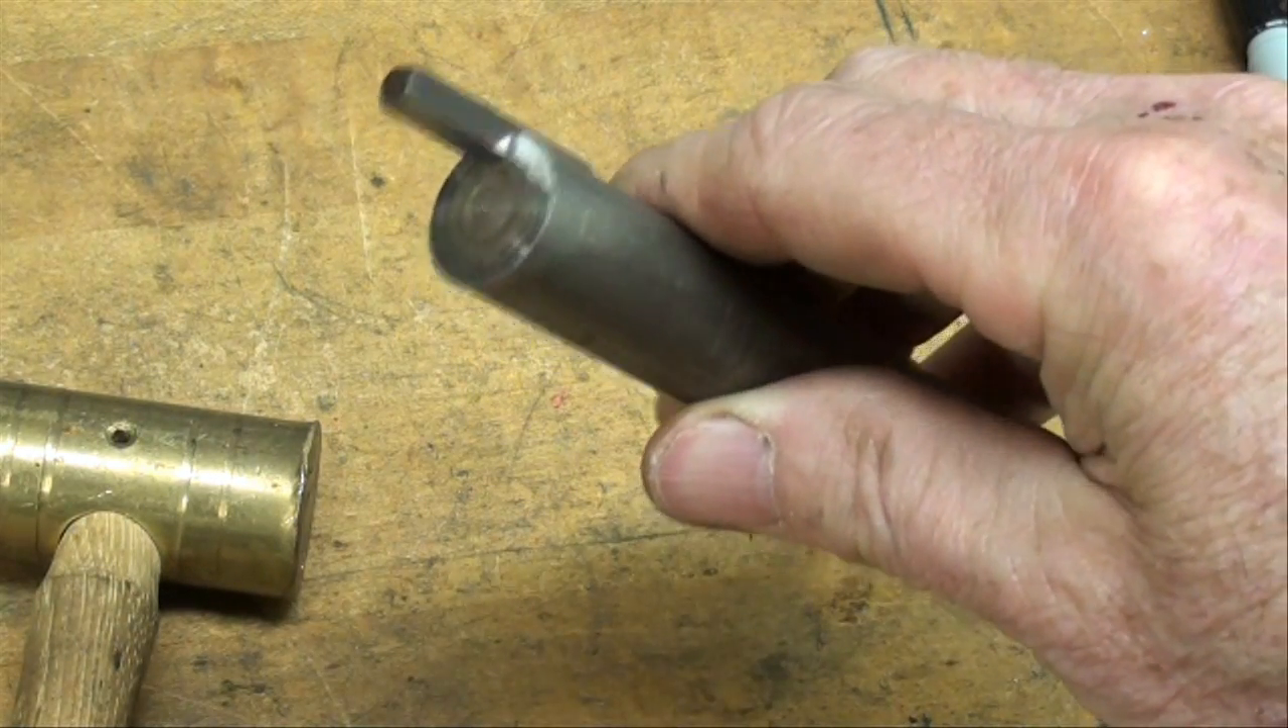There's the finished work with a key in the keyway.